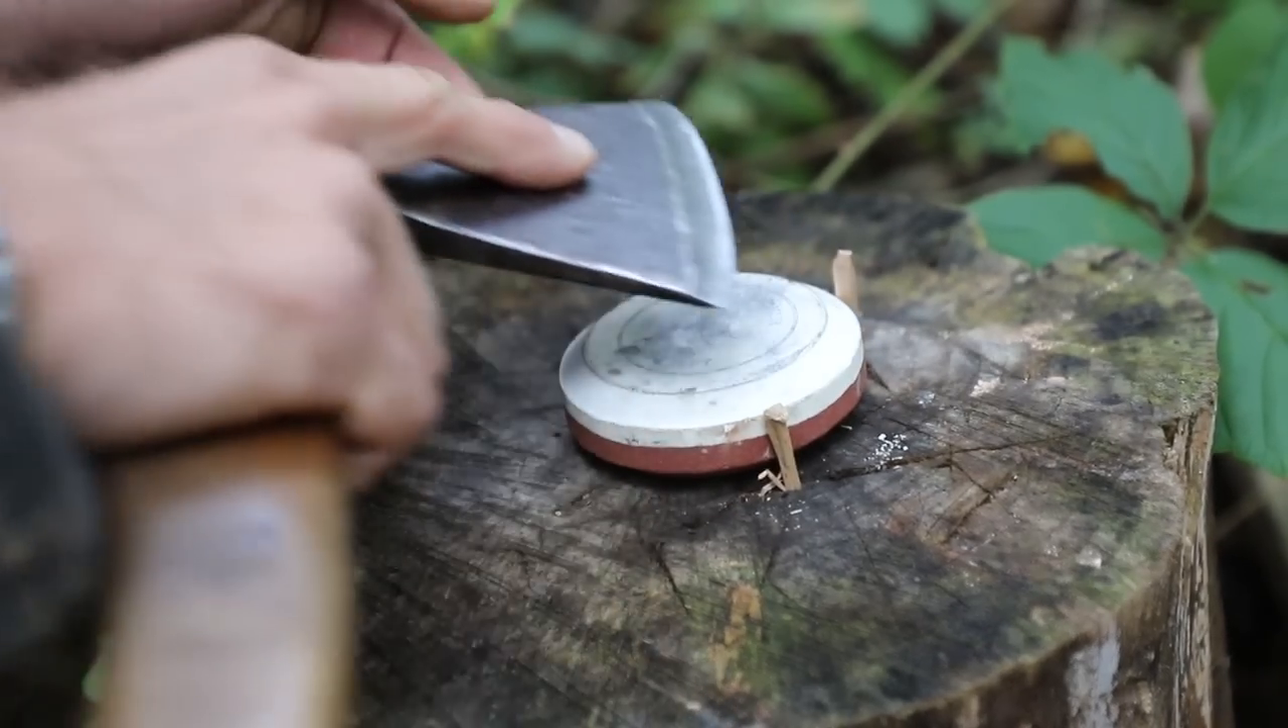All right, so you can see now at this point that my stone is very sturdy in there, but what you're also going to notice is that the wooden pegs are sticking up a little bit above the stone itself.